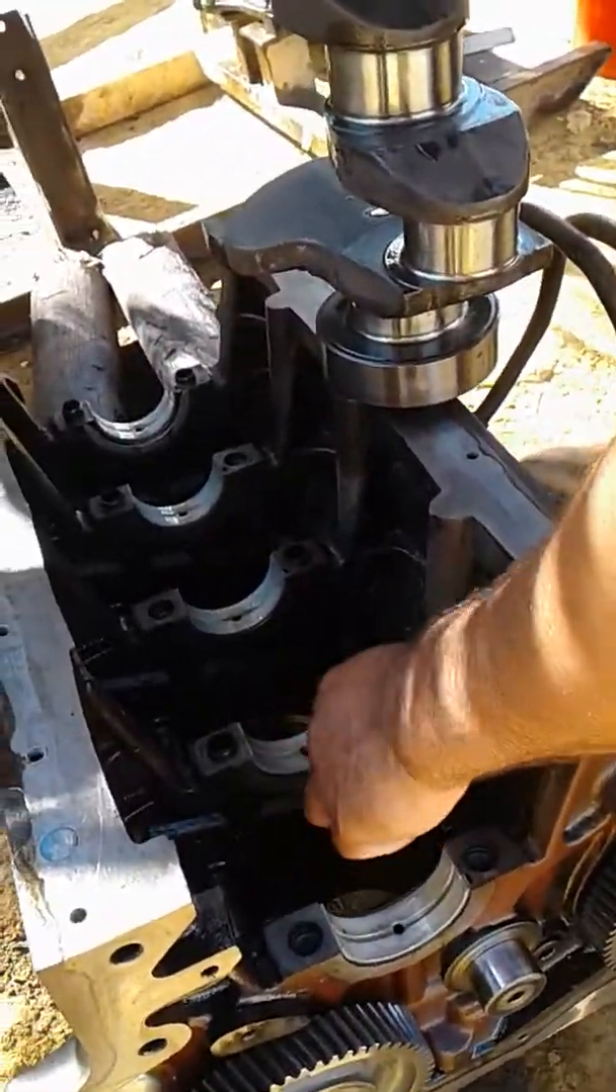Eu já coloquei a bronzina, que isso aqui são as bronzinas do virabrequim.